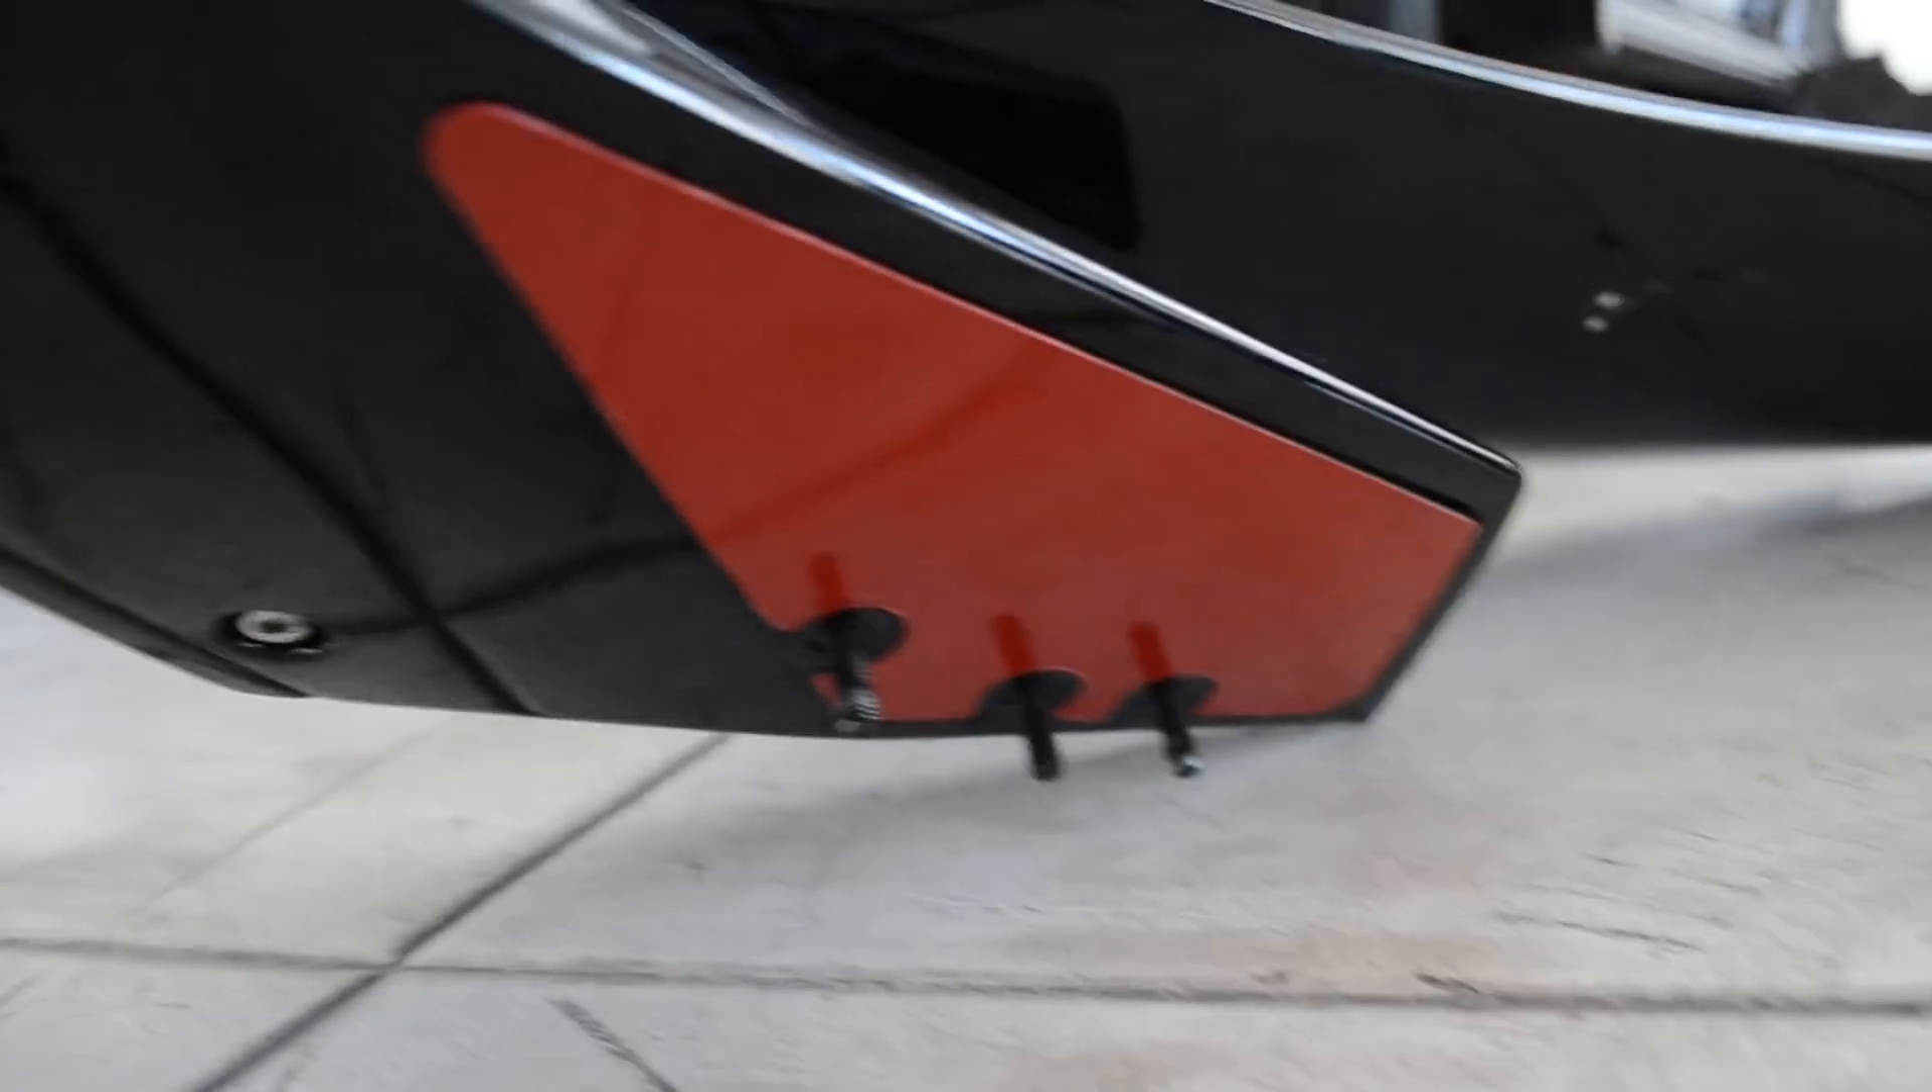Ahora el alerón trae los tres tornillos aquí los podemos ver ya puestos sobre el alerón.